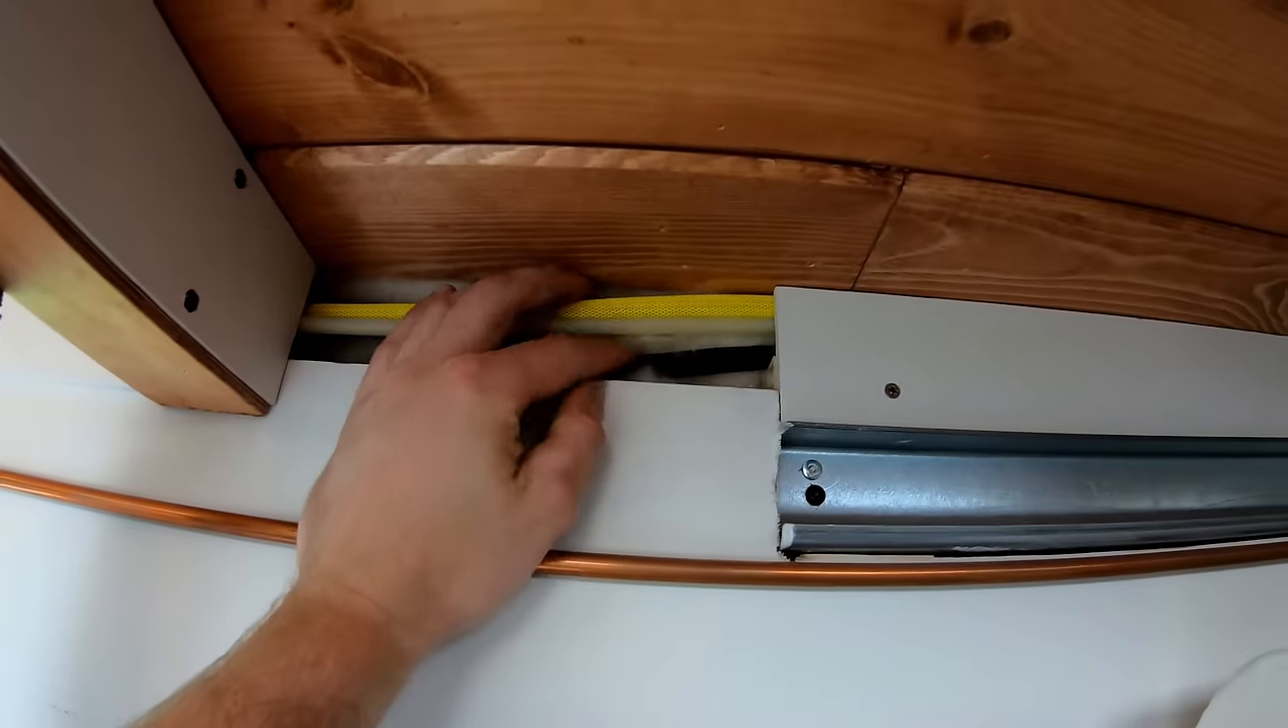You can see these exposed wires right here I'm kind of glad I actually haven't covered this up yet.